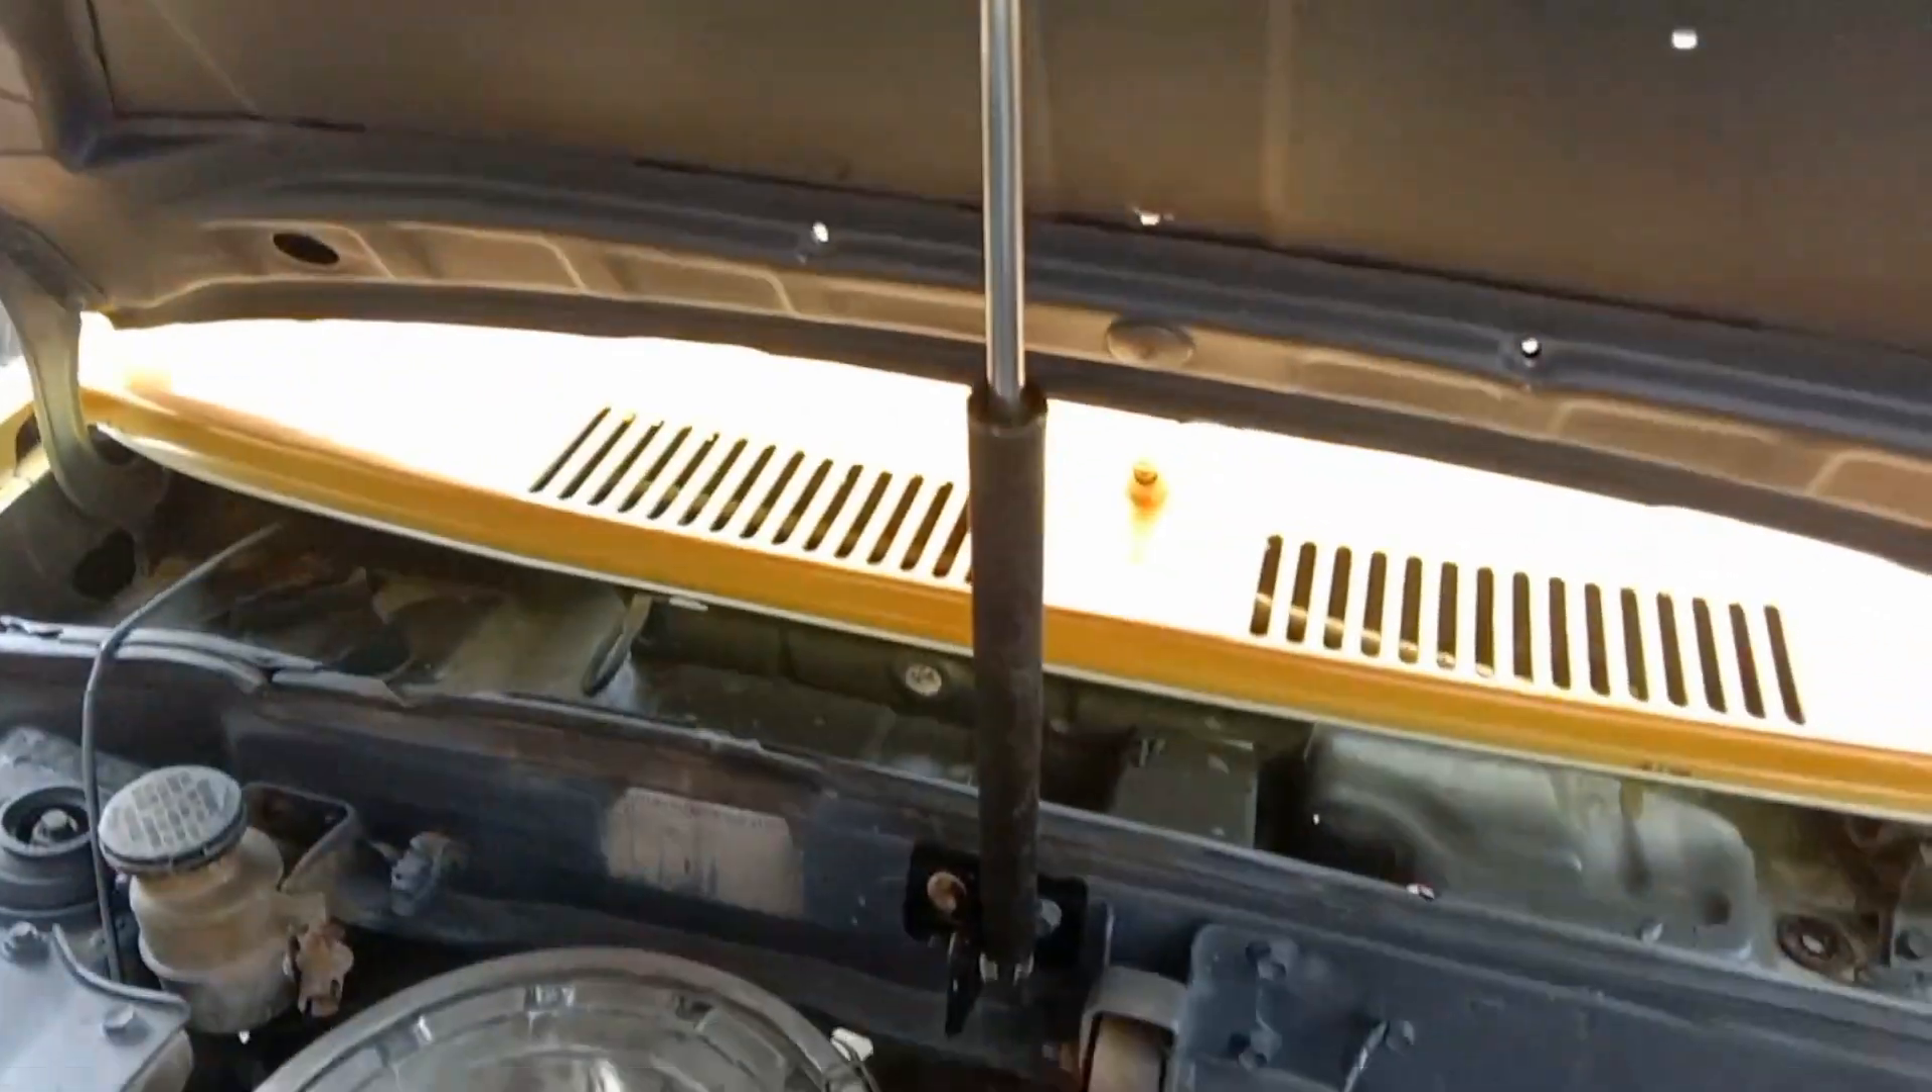यह देखें यह इन्होंने हाइड्रोलिक सिस्टम लगा दिया है।